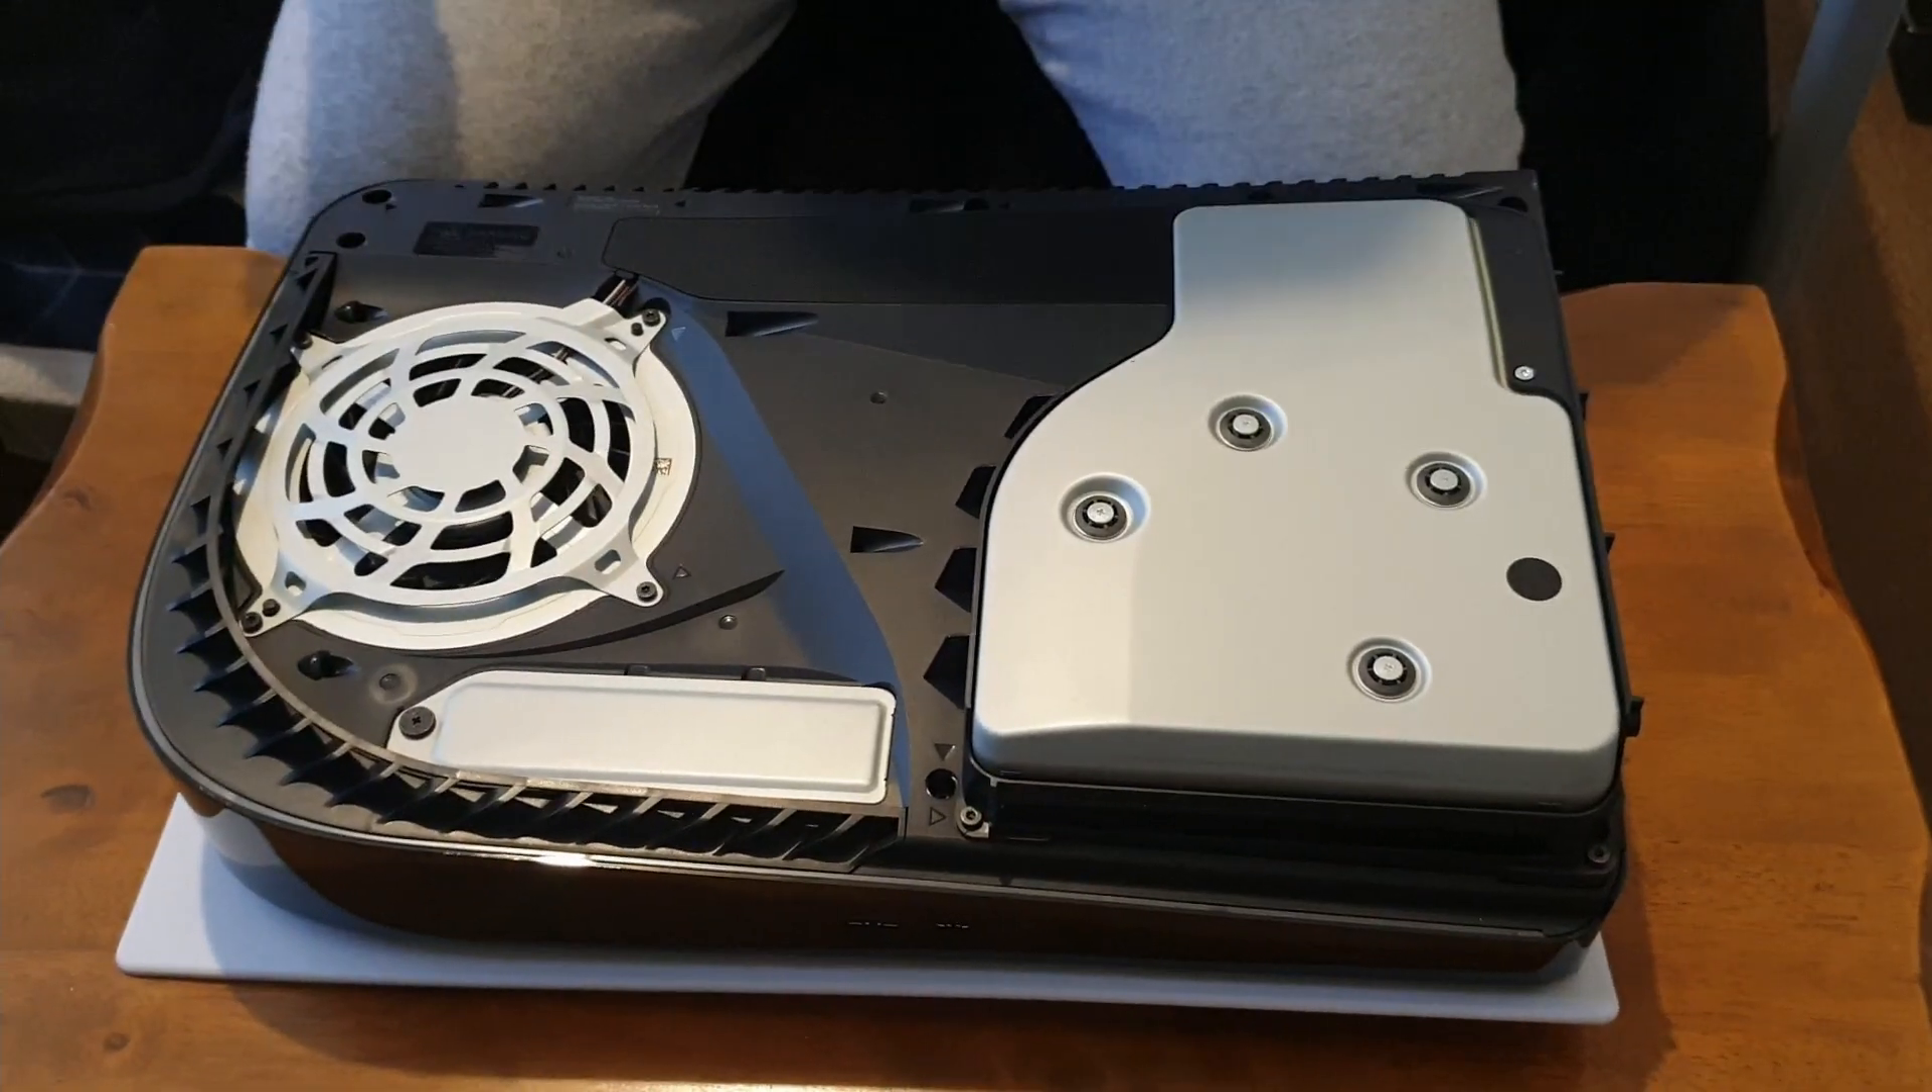That's the side panel off no scratches nothing.